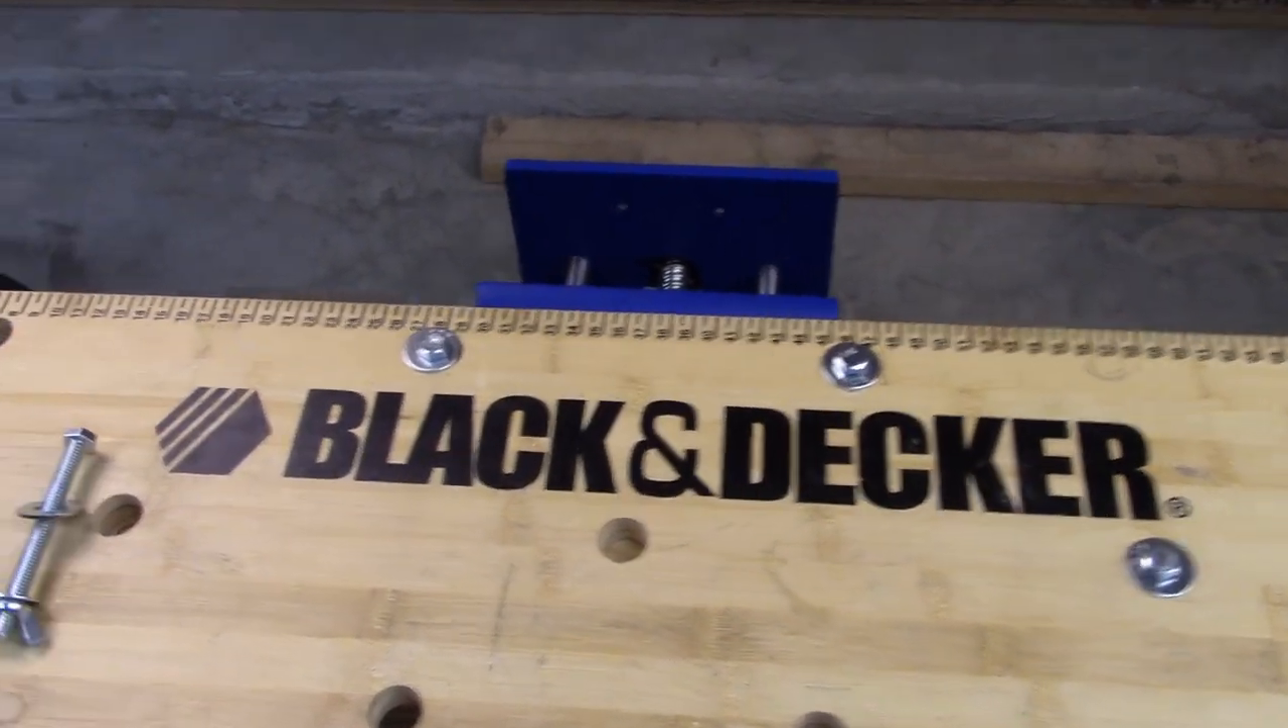You can see where I've used the bolts with the washers on three of the holes, and then here's one of the bolt assemblies.